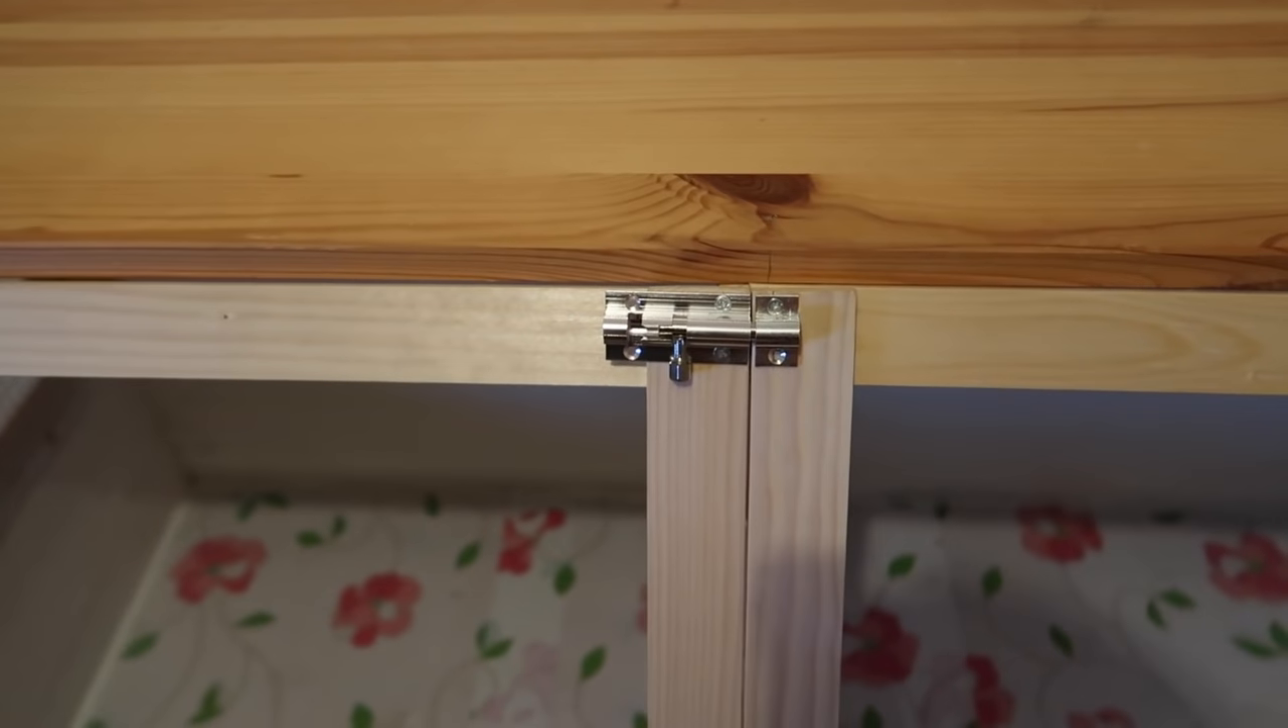I've also popped on this little lock, which is a little bit big for this door frame, so I do think I'm going to get a smaller one, but it will do for now.